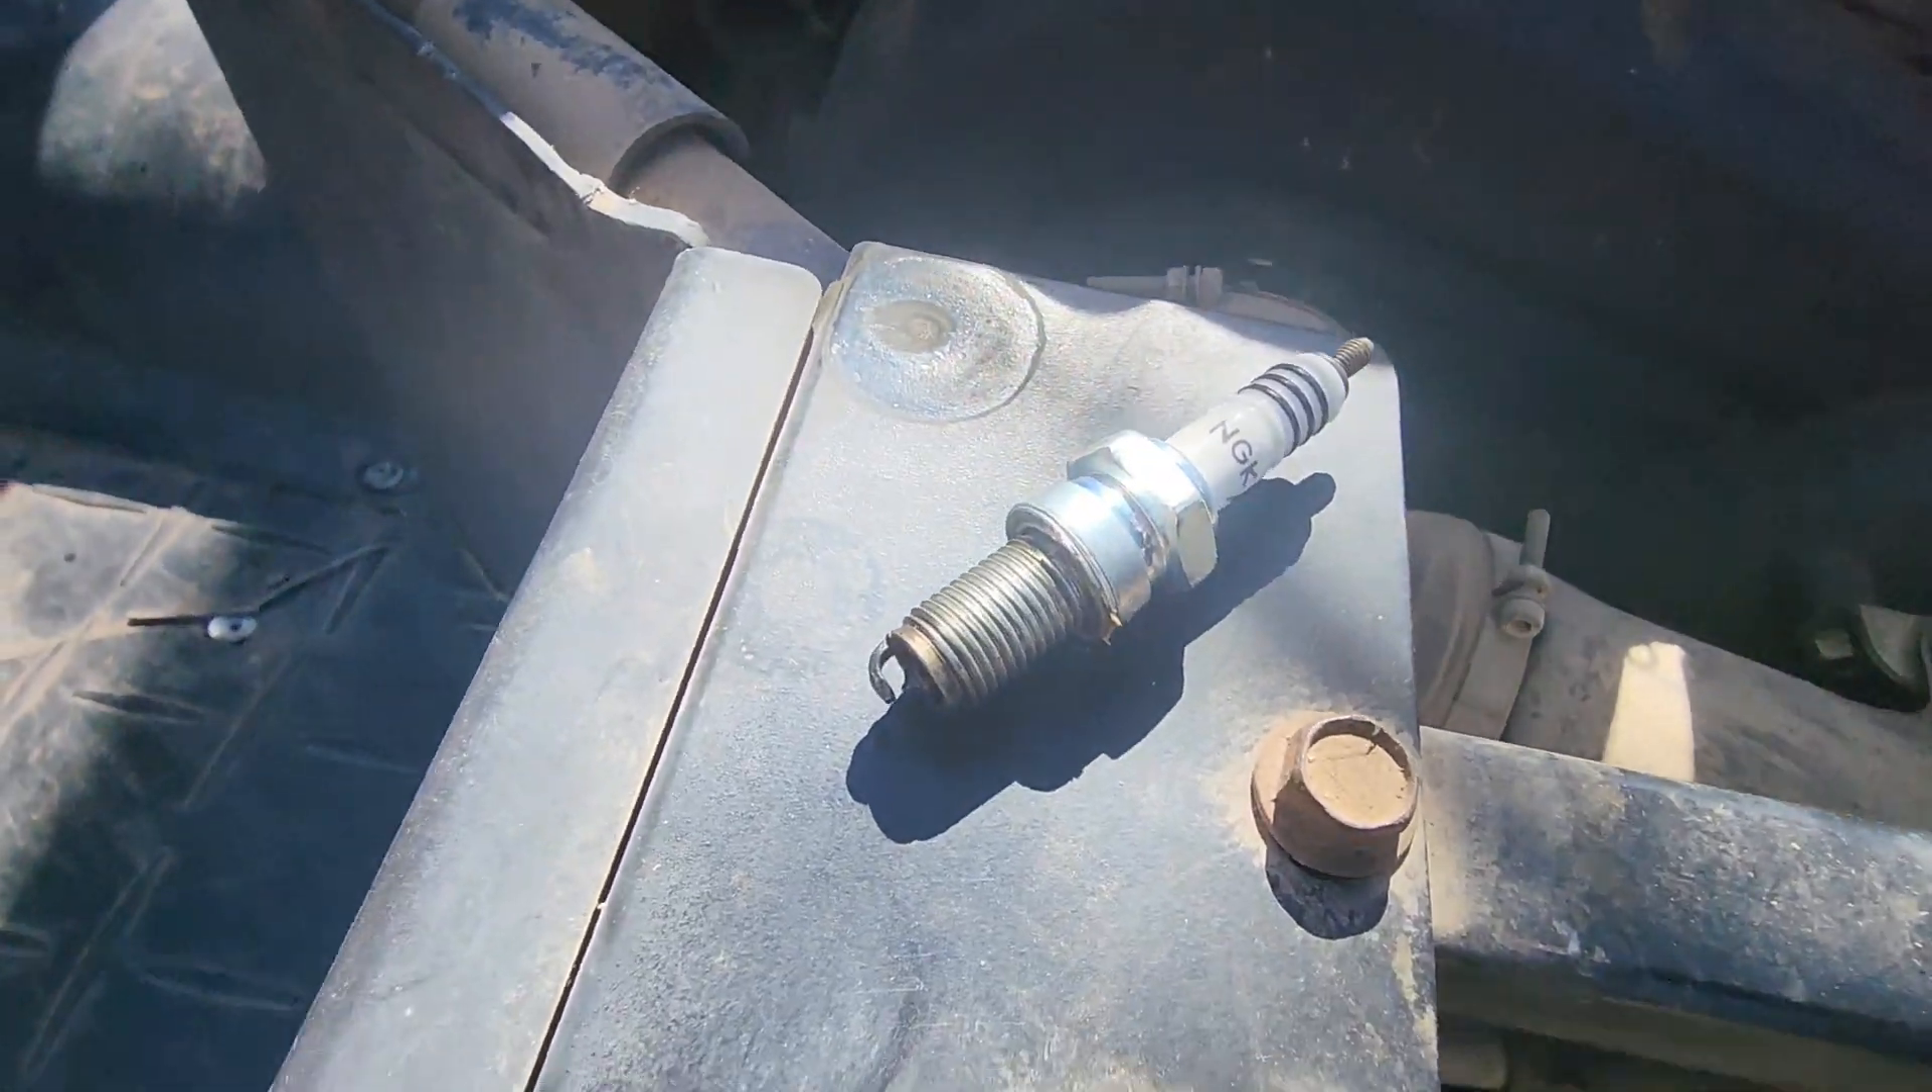Alright so went ahead and pulled this spark plug out.